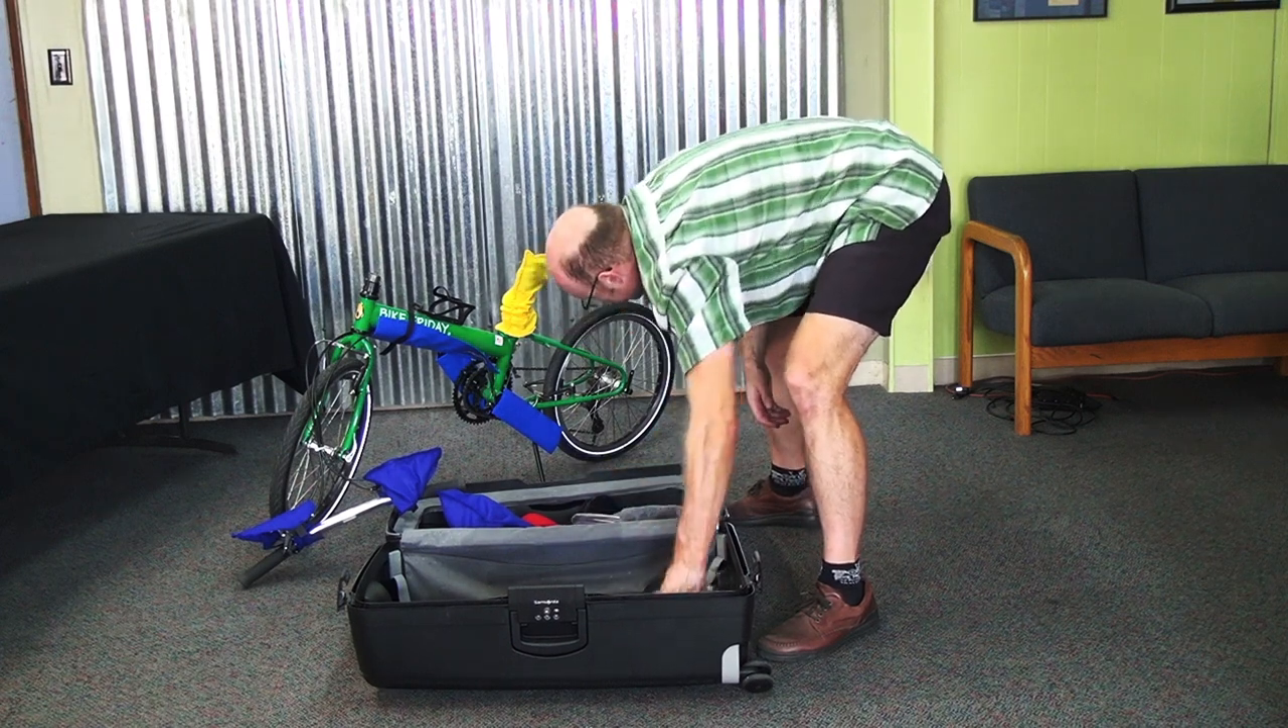So at this point, the only major part we have left to take off is the front wheel.